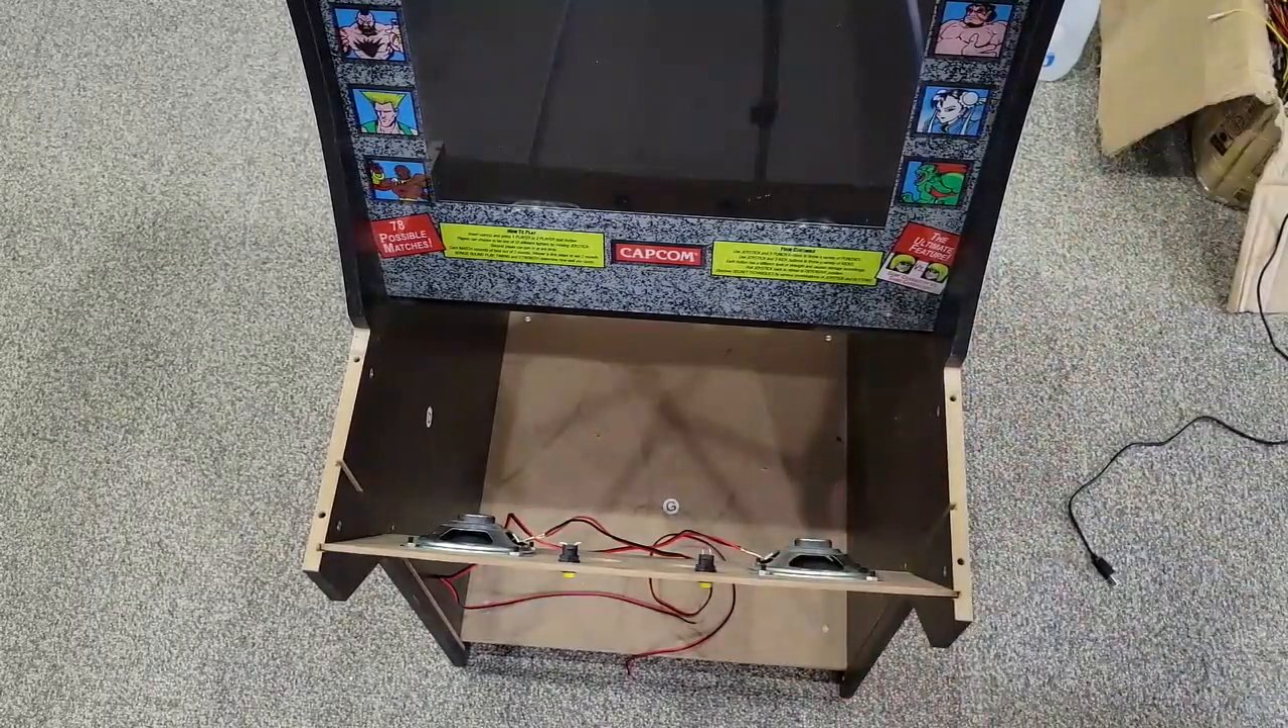My front panel is not there.